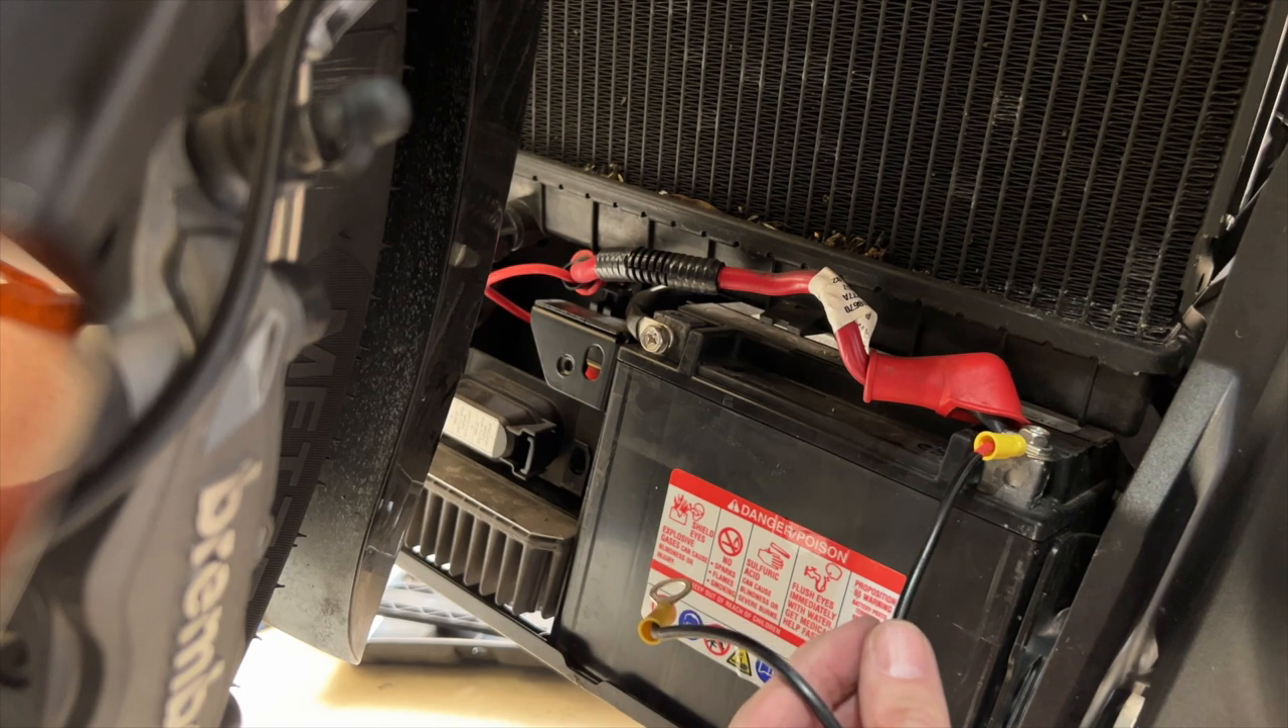Okay, I was able to get the battery tender connector over here on the positive.